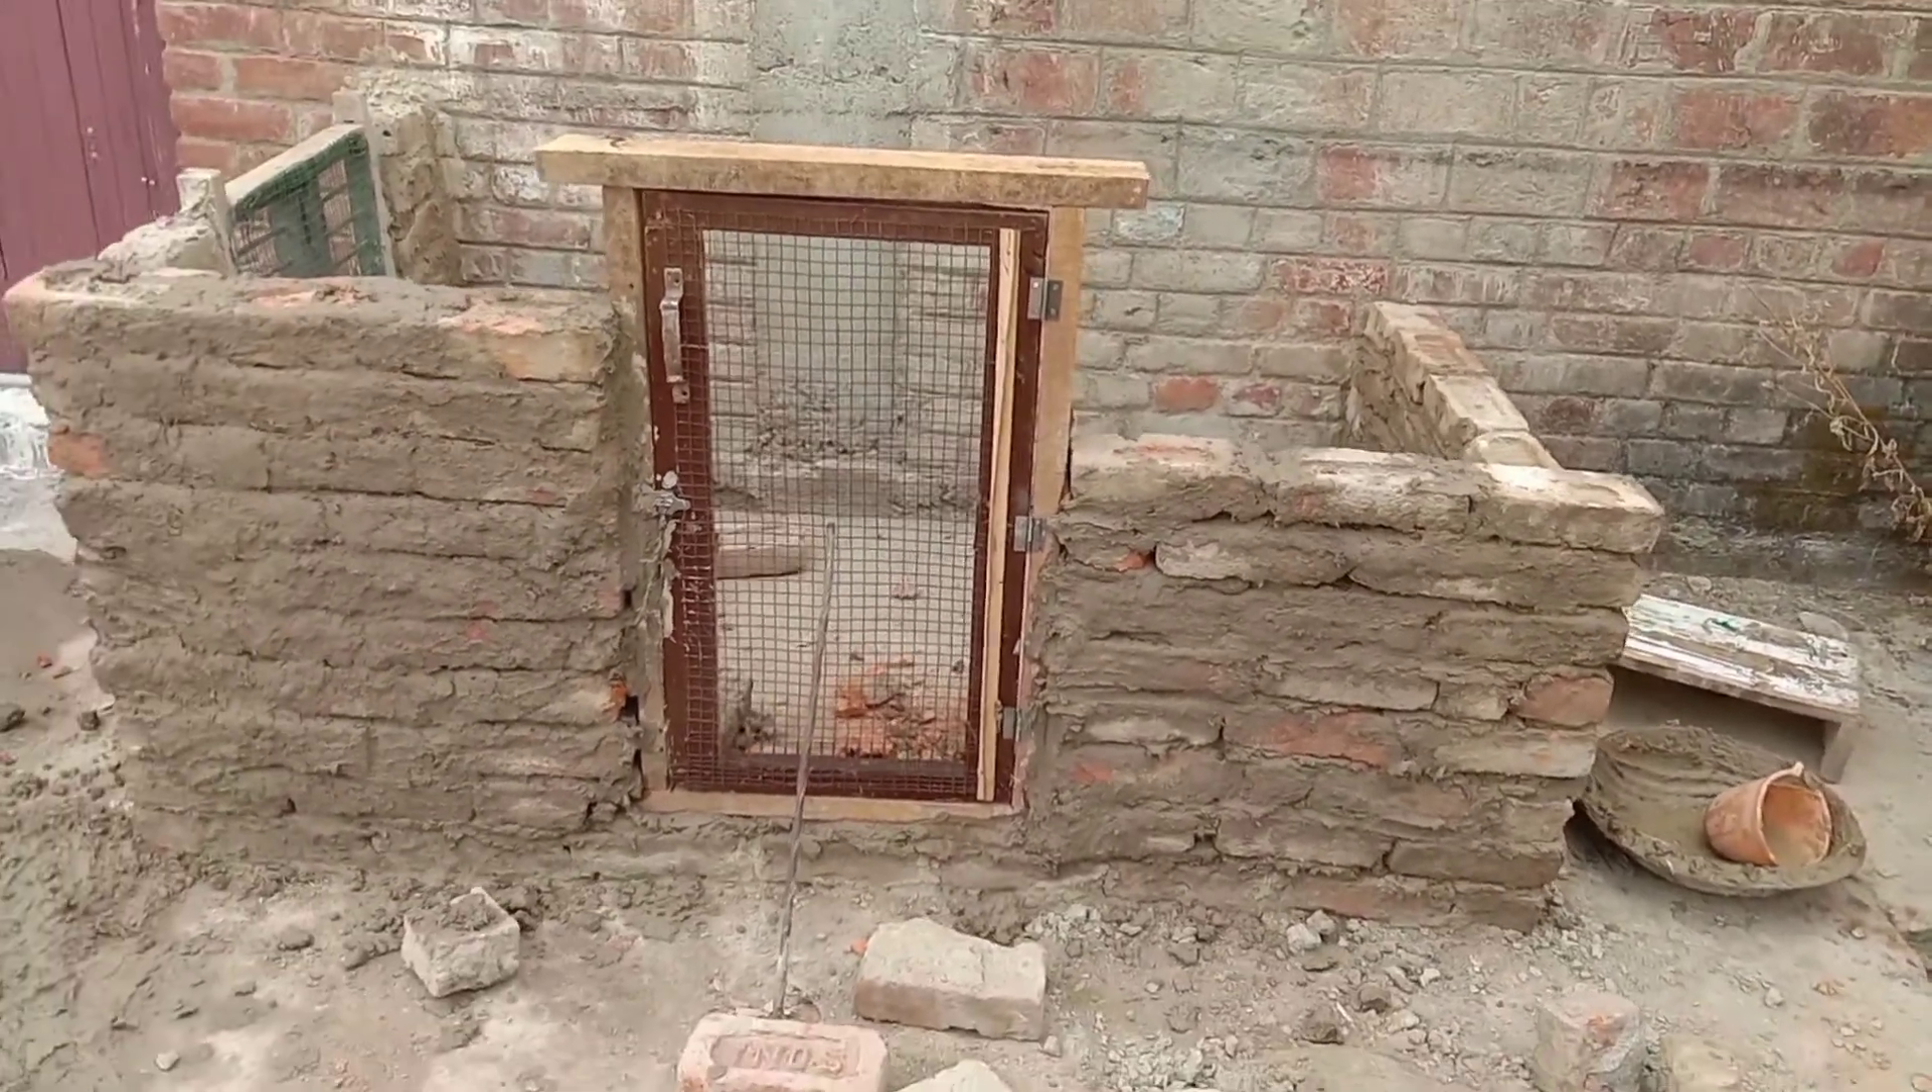आज हमारे पिजन लॉफ्ट में दर्वाजा लग गया है।